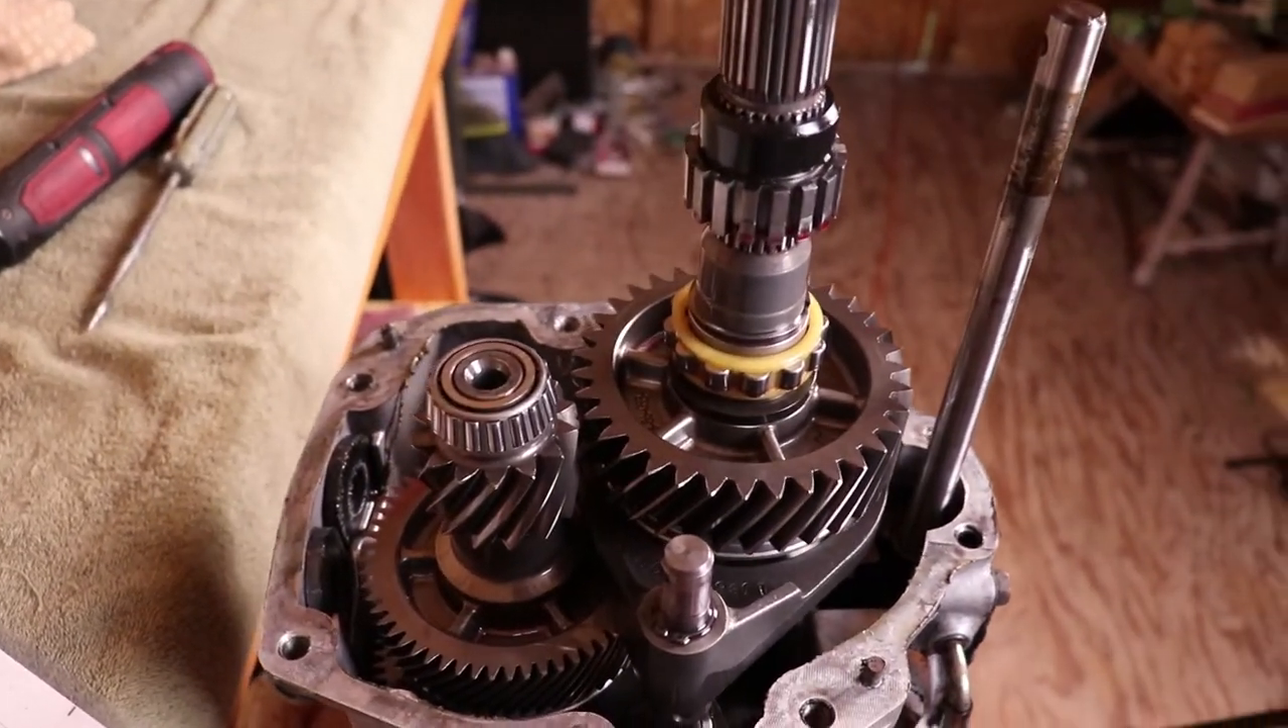So this is what things look like right after removing the housing.